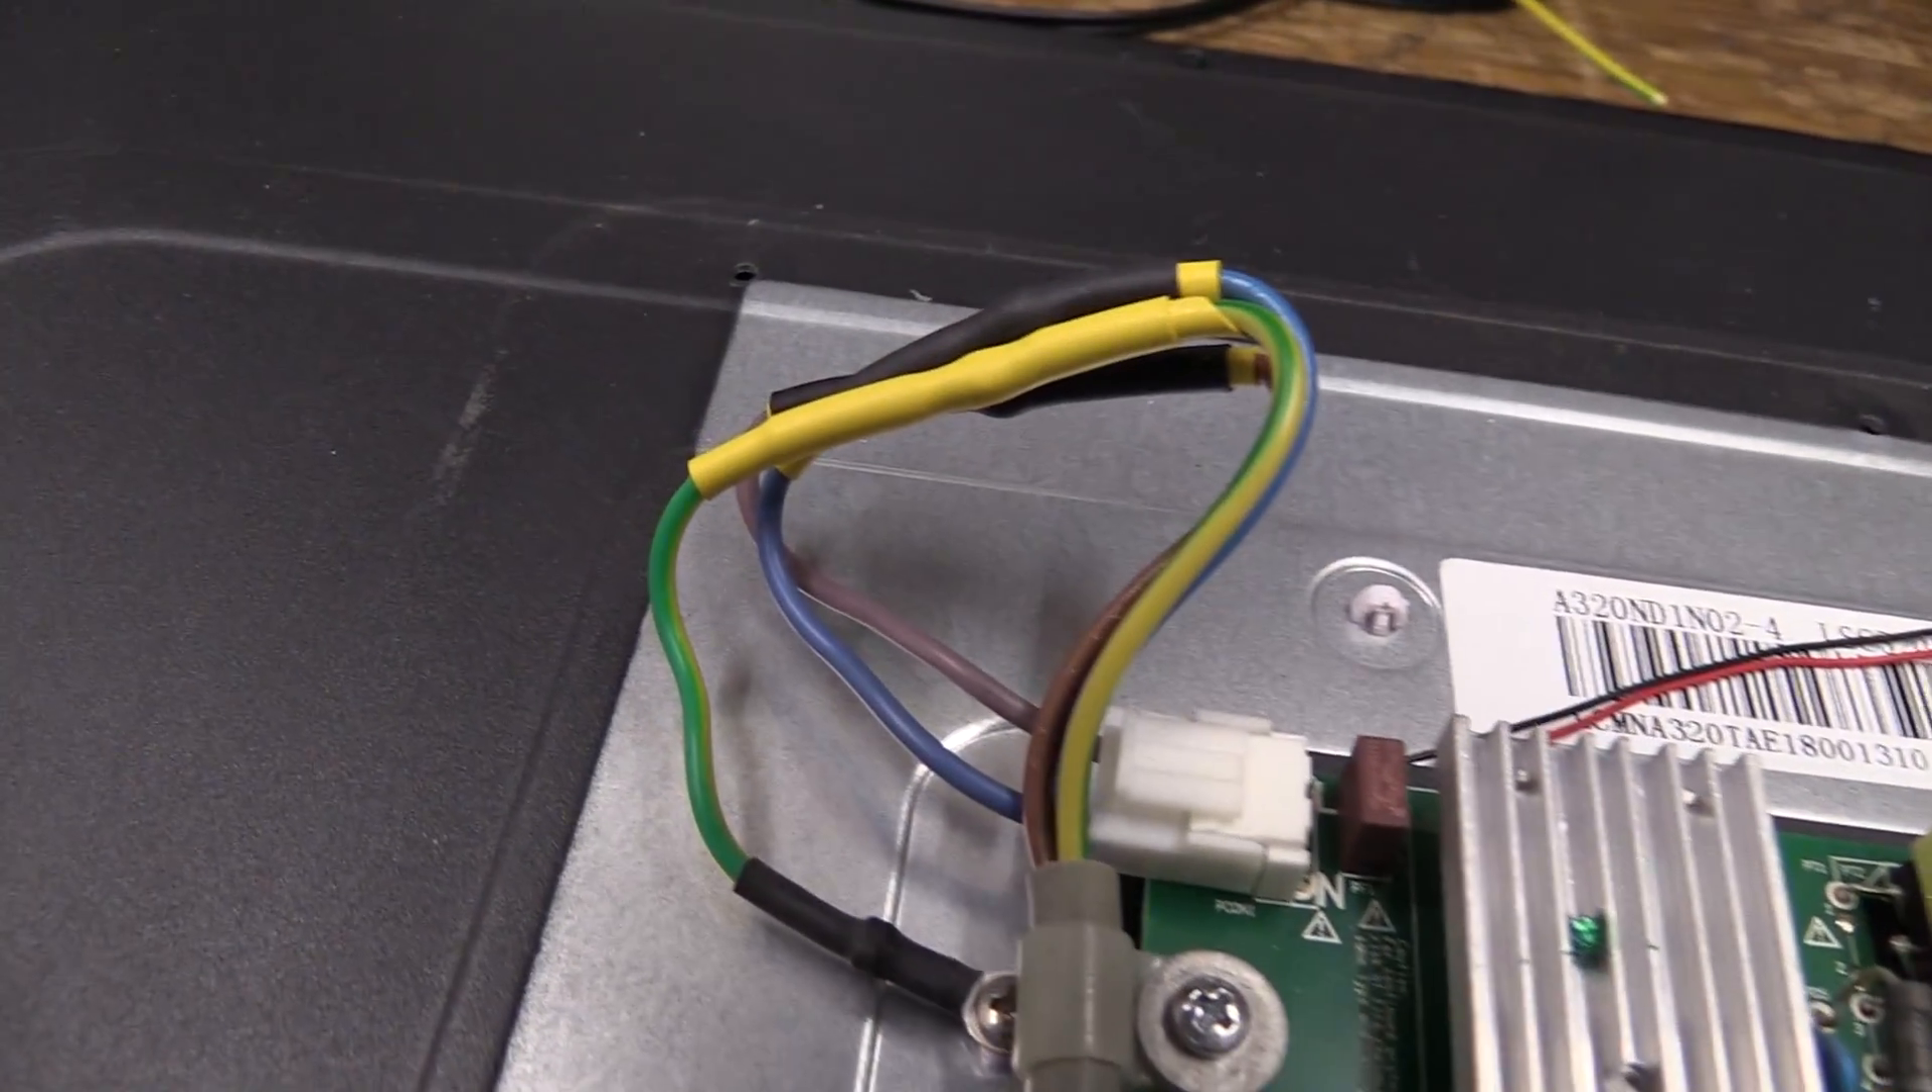I installed a new power cord, spliced it into the original connectors right there. Double layer of heat shrink tubing.